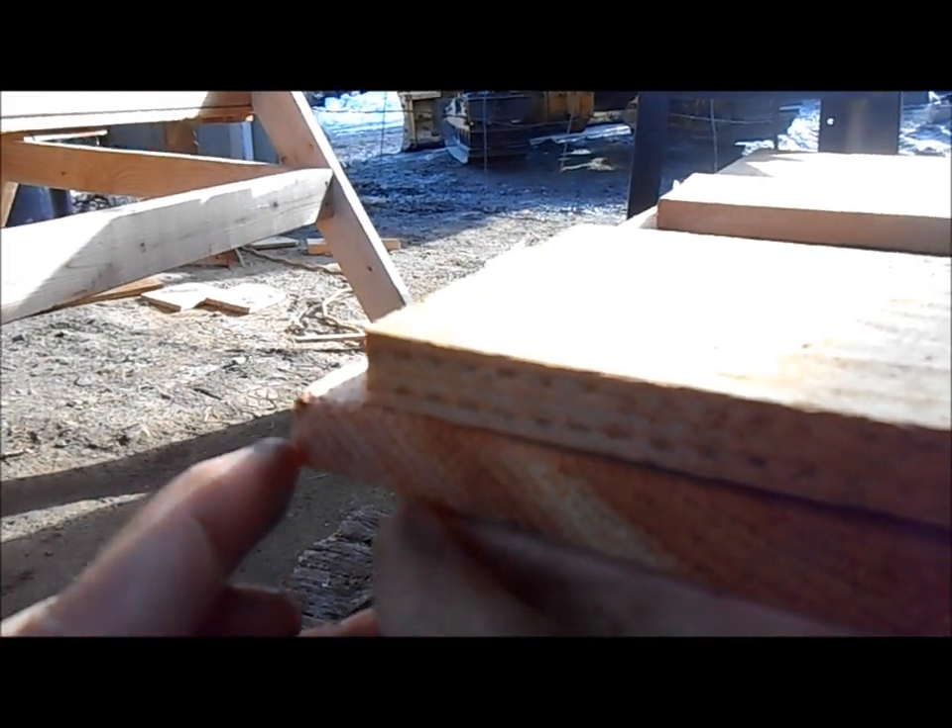Now that I cut the size of the hive down, the boards don't quite match up.